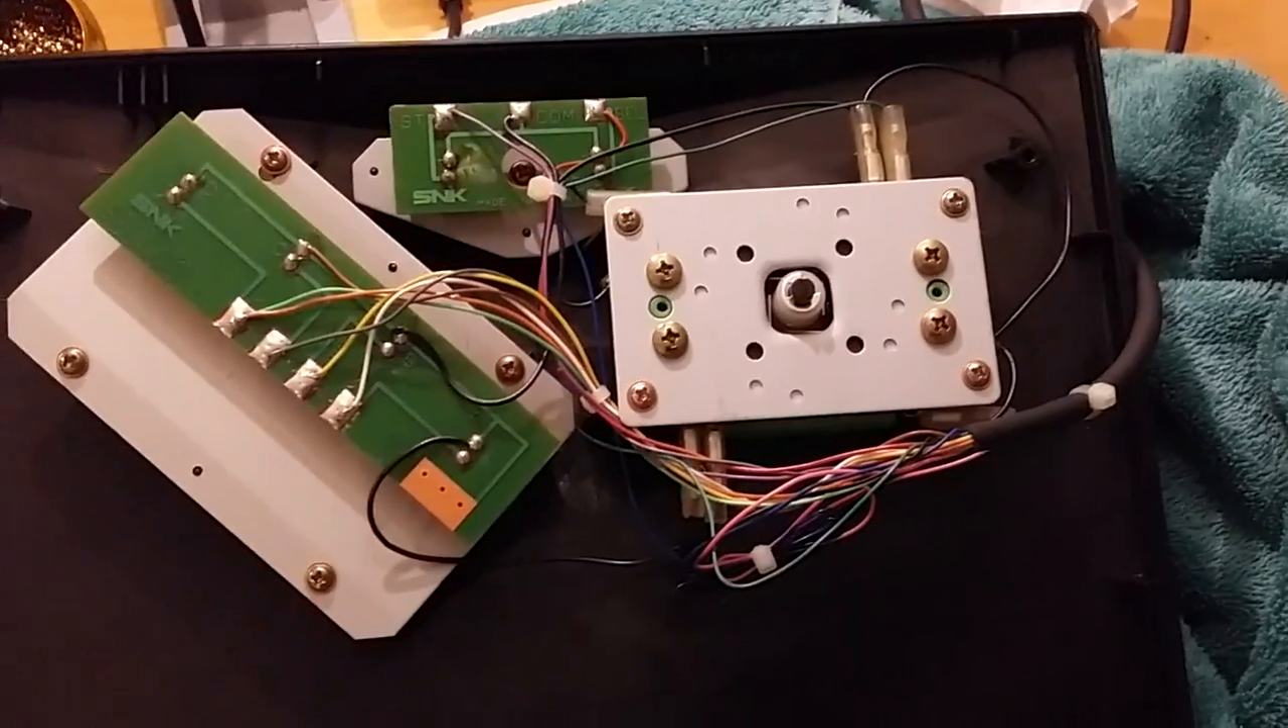I haven't done anything but take the back off so far.